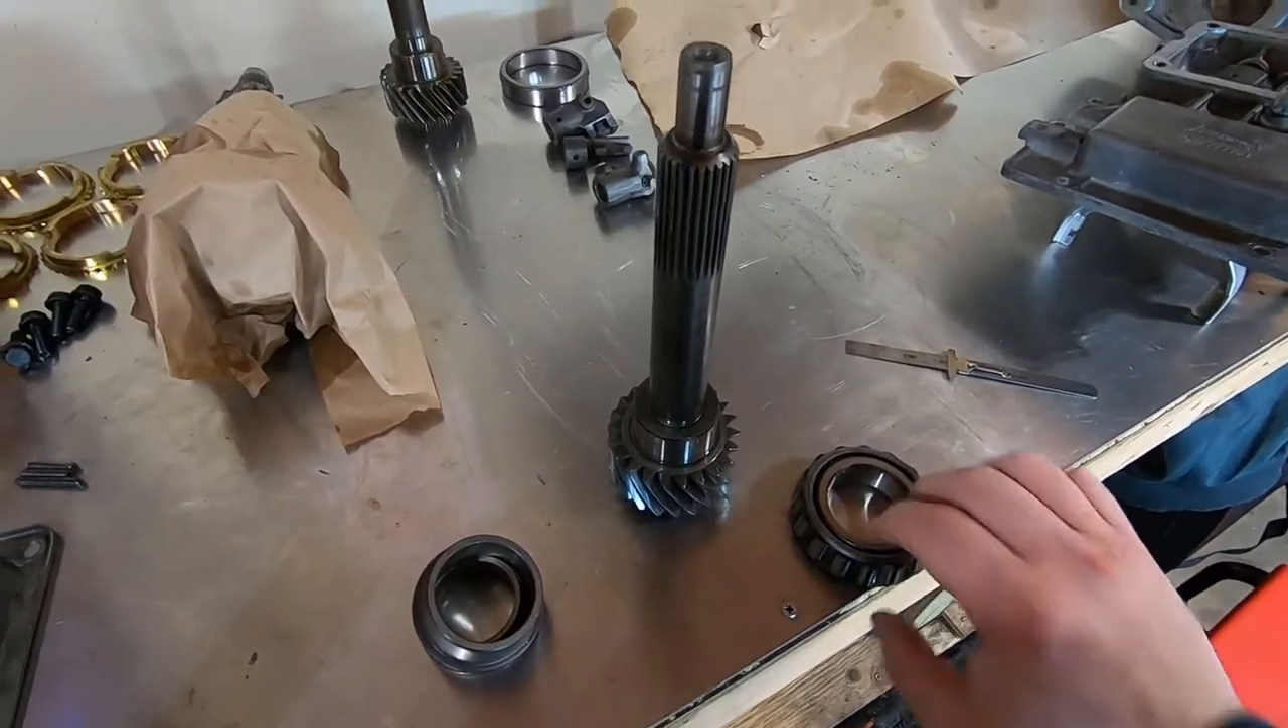I went ahead and took the input shaft, pressed off the bearing.